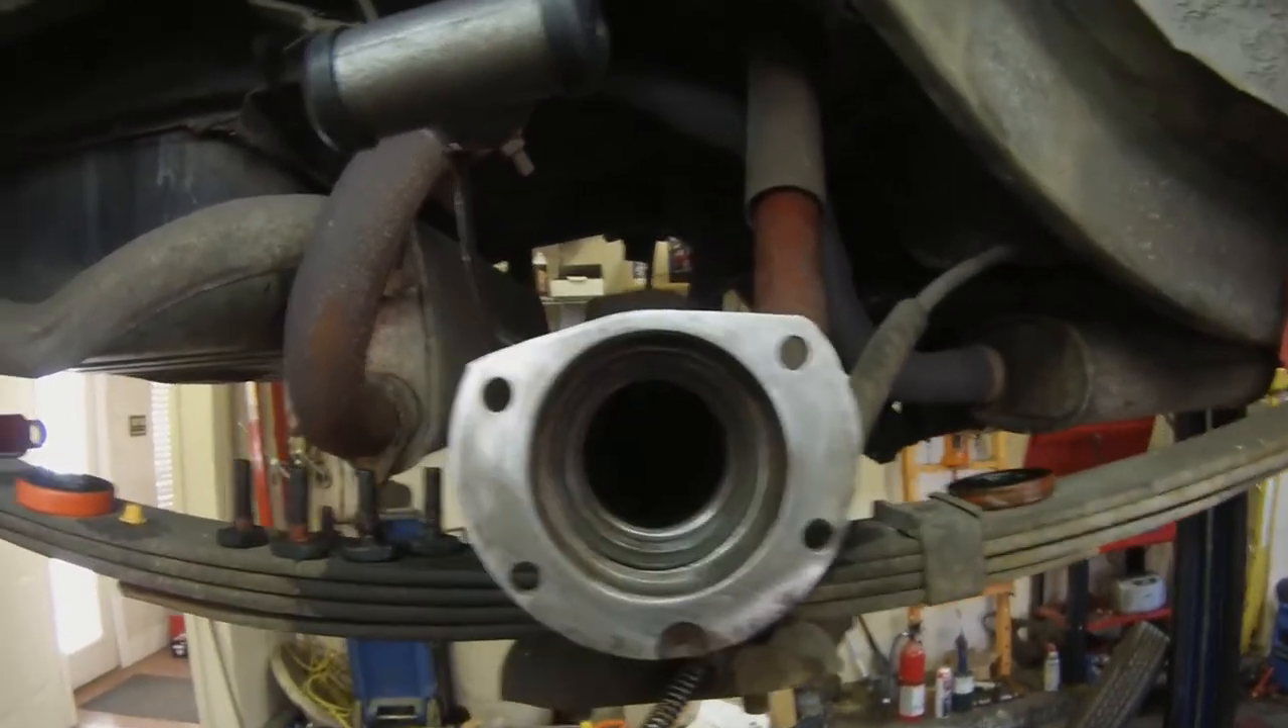So part 1 in the video we removed the rear axle, removed the seal, removed the brakes and backing plate and everything.